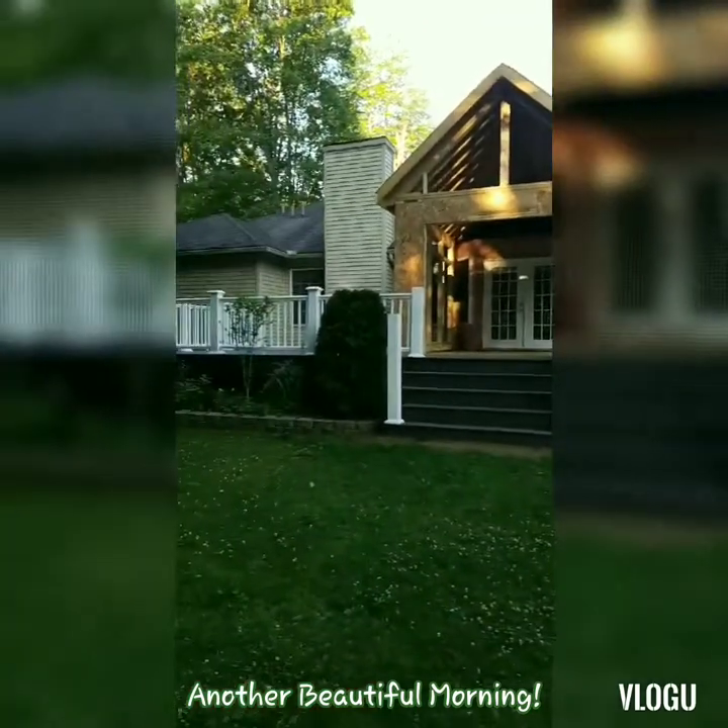This is where we are at we still have to do the railings for the steps.